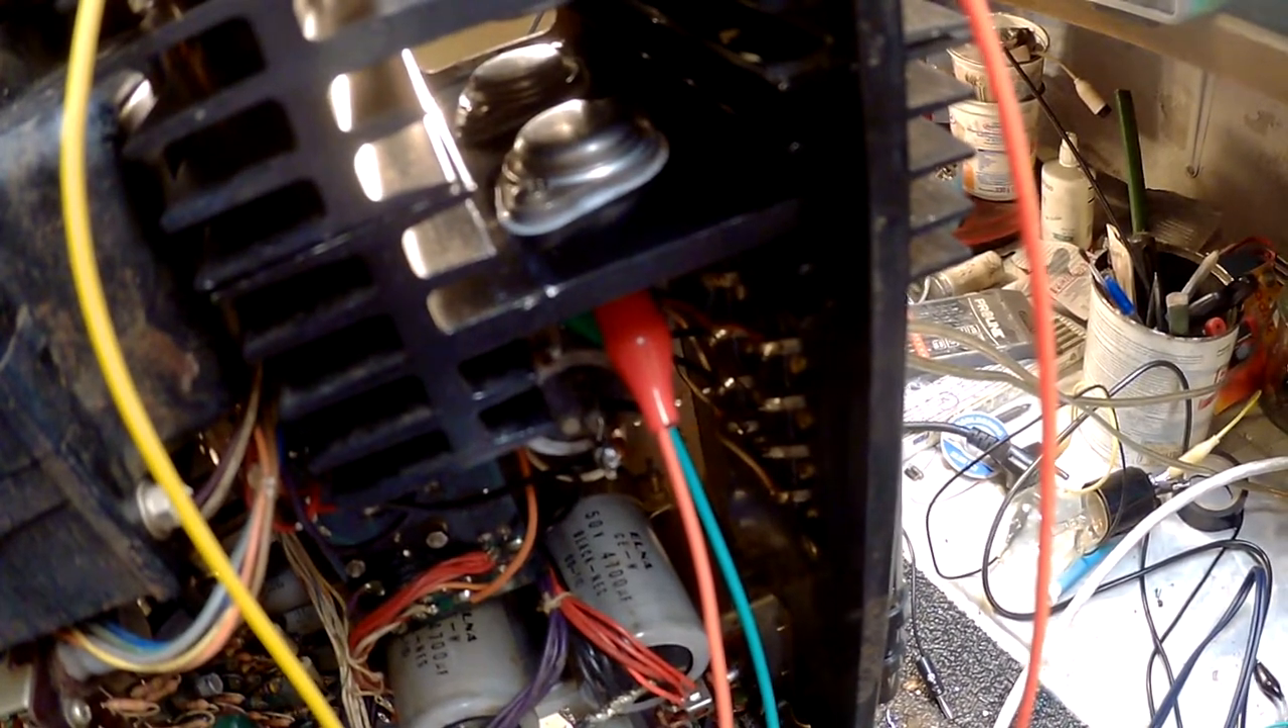Końcówki mocy po wymianie tranzystorów końcowych już są na swoim miejscu zamontowane na radiatorach.